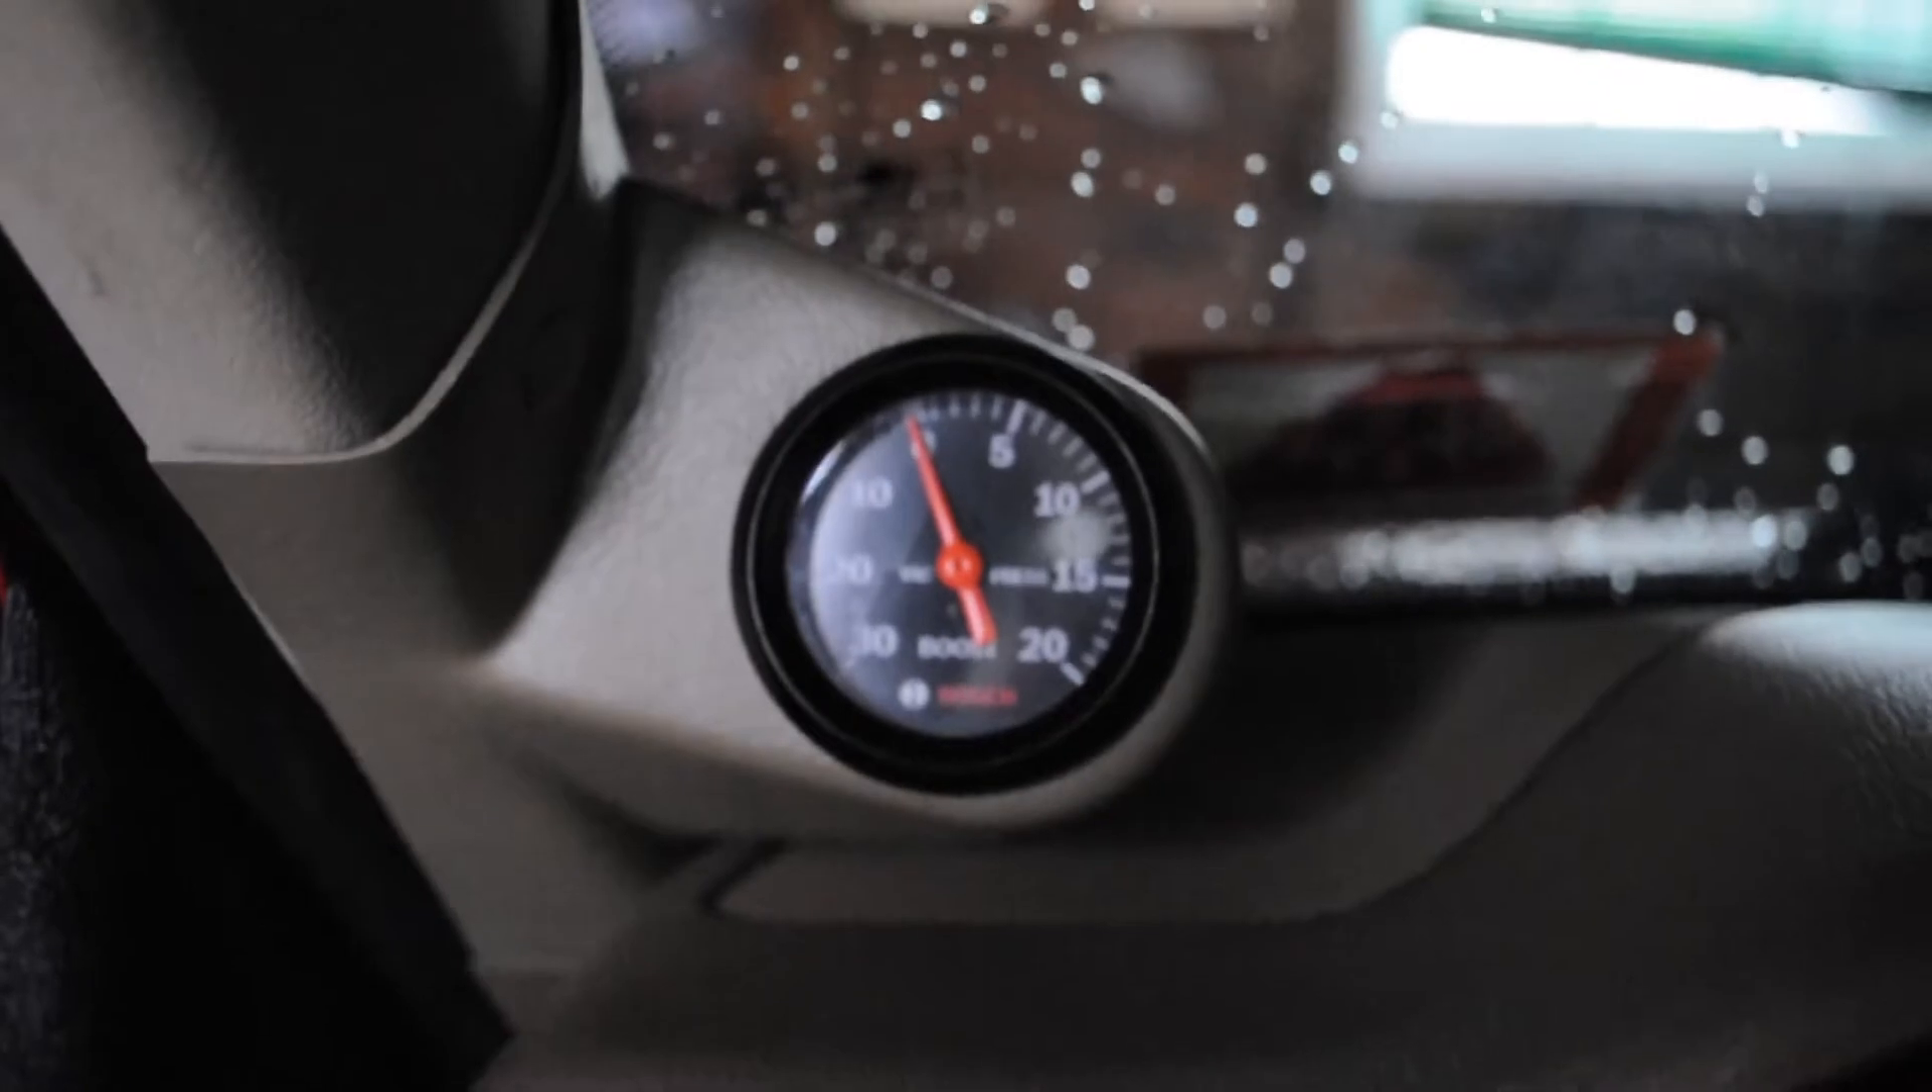Alright our boost gauge is all mounted up.